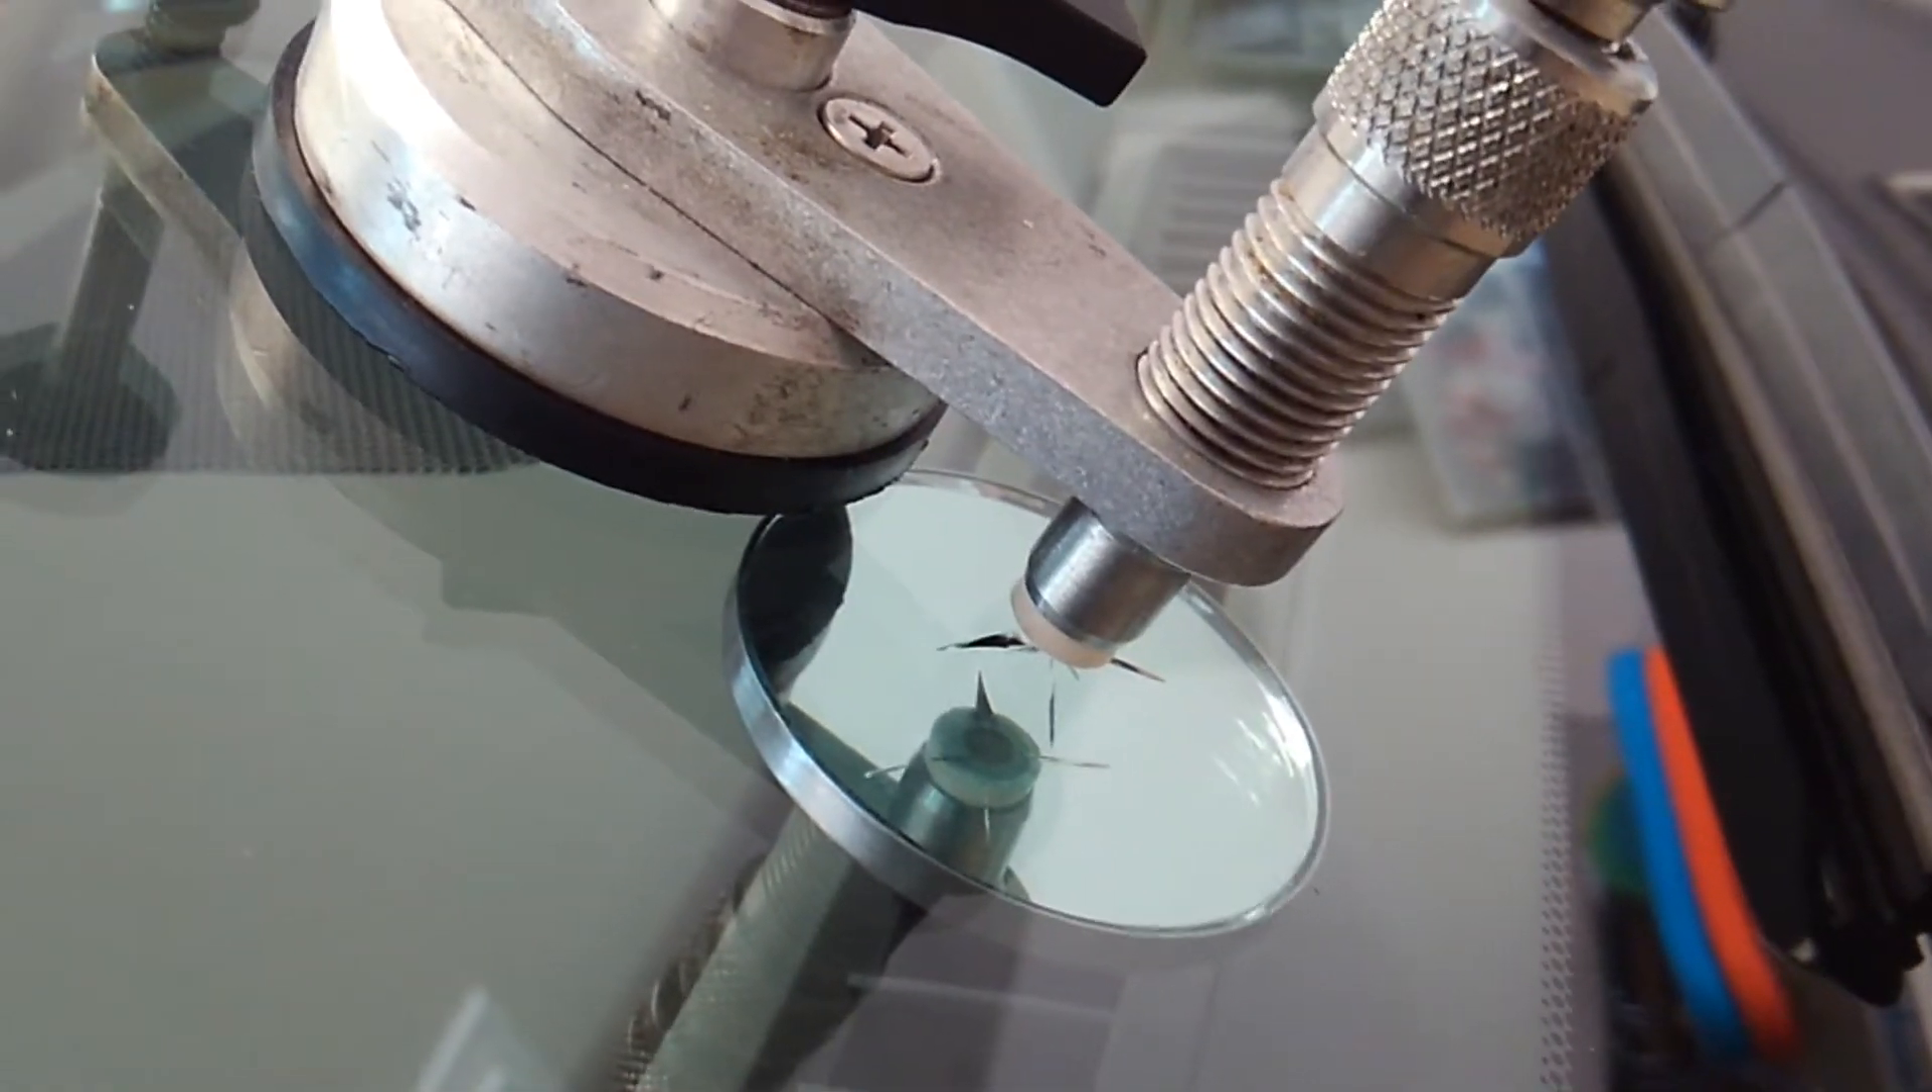All right as you can see we now have the bridge assembly set up right over the top of that crack right where I drilled.